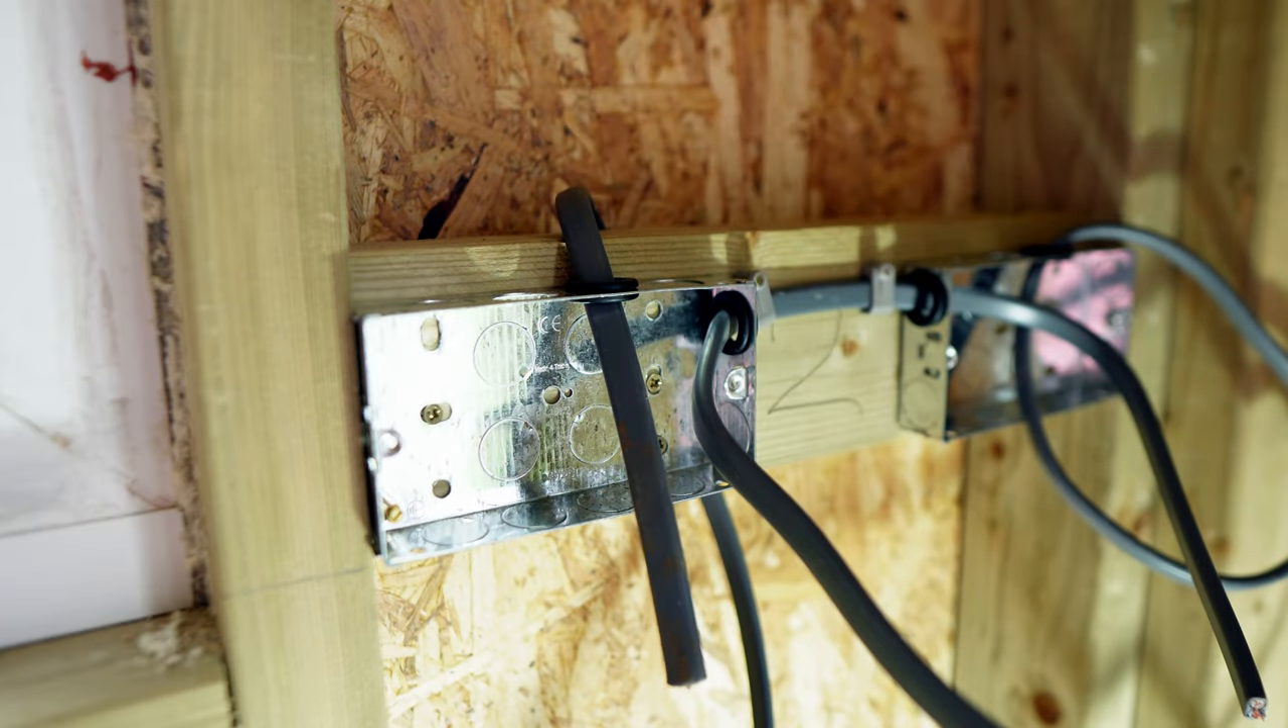As you can see here, I've now pulled this cable through to where it's going and I've pushed it through the grommet.